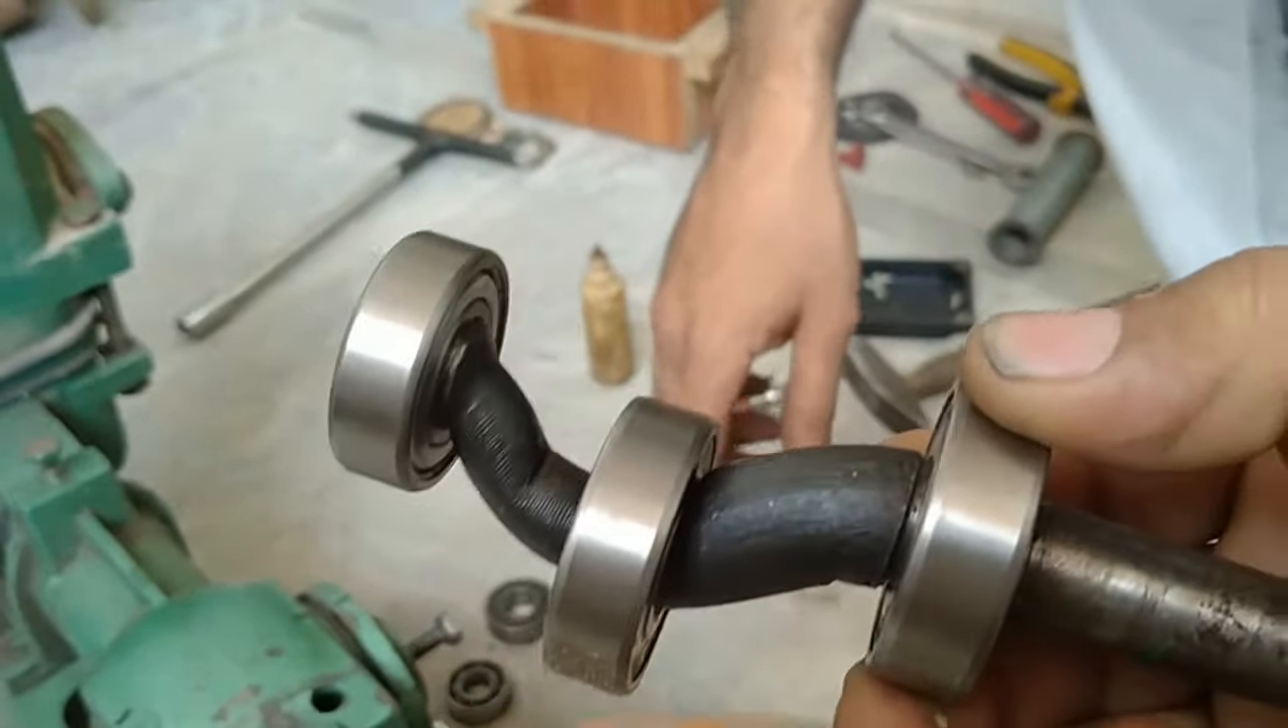بیرنگ ہم نے نئے لگا دی ہیں تینوں۔